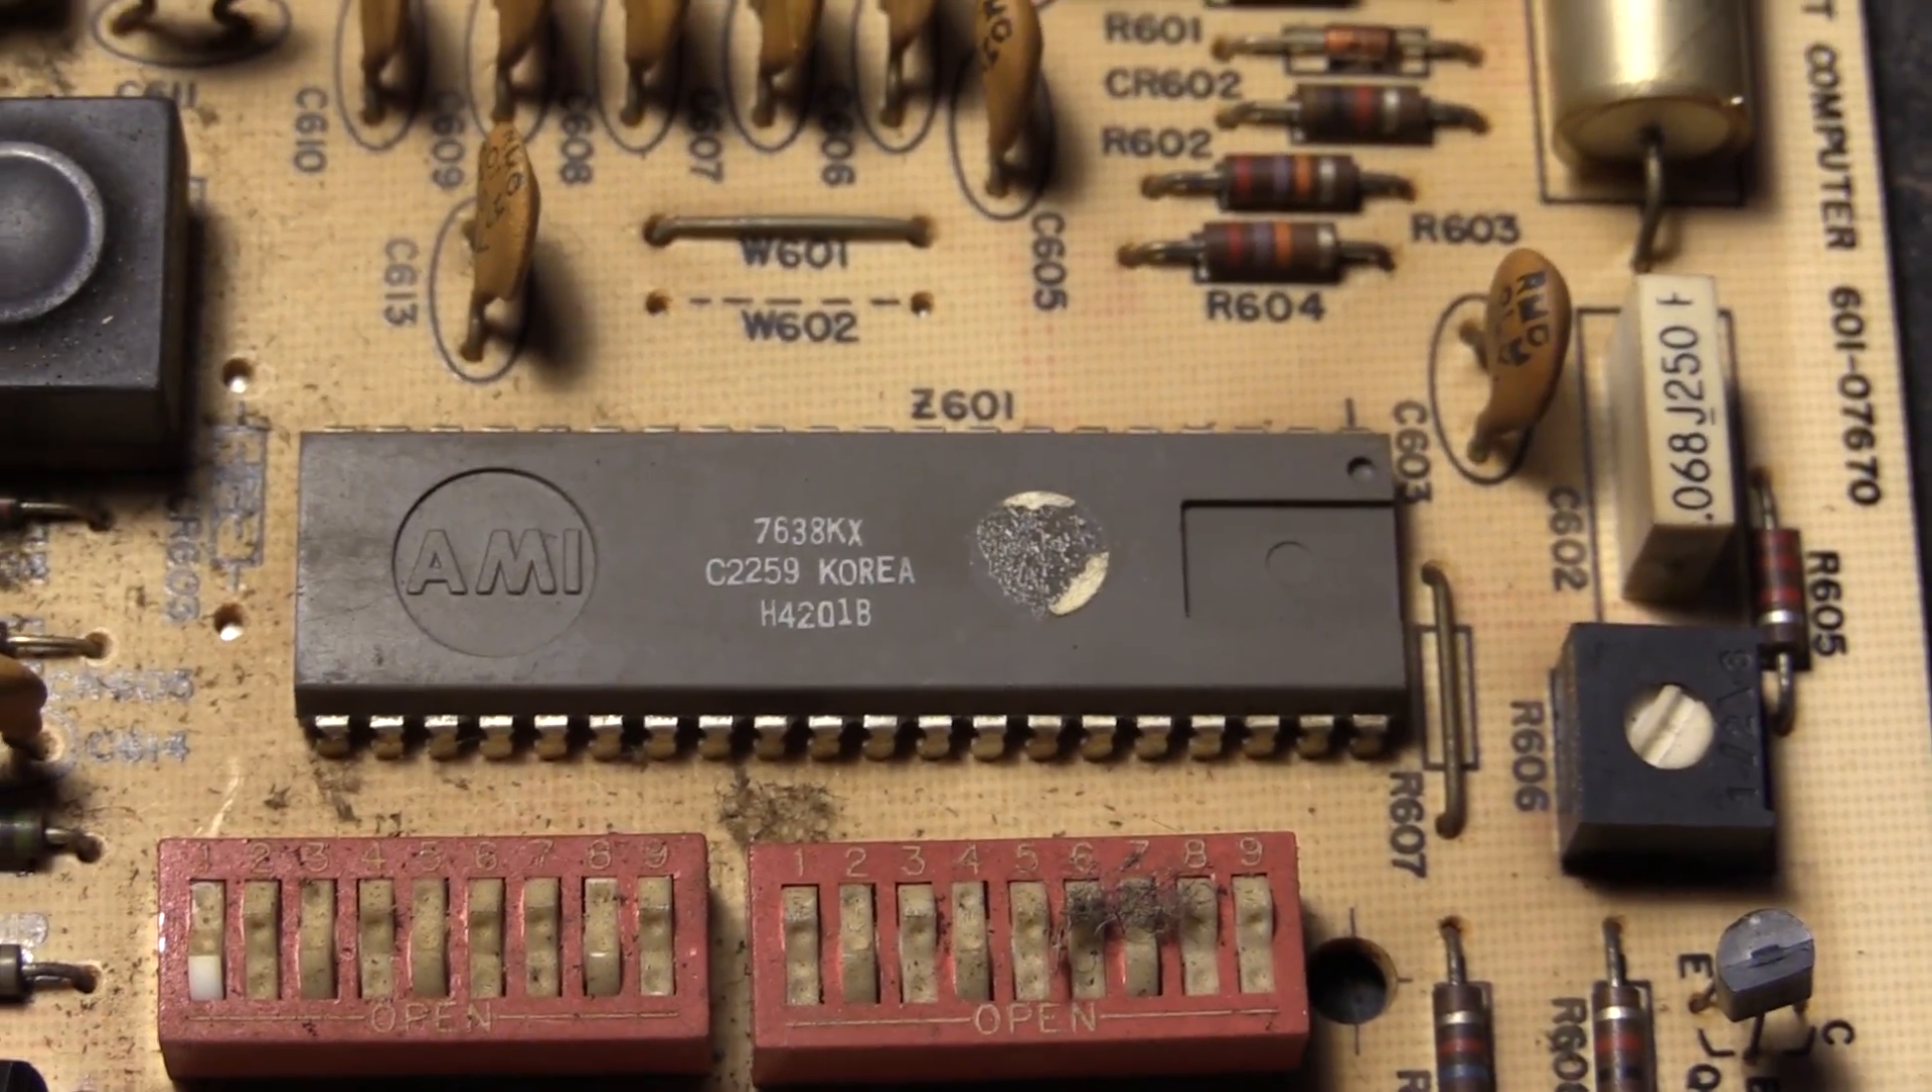I even ripped off that little sticker. You can still see the residue.